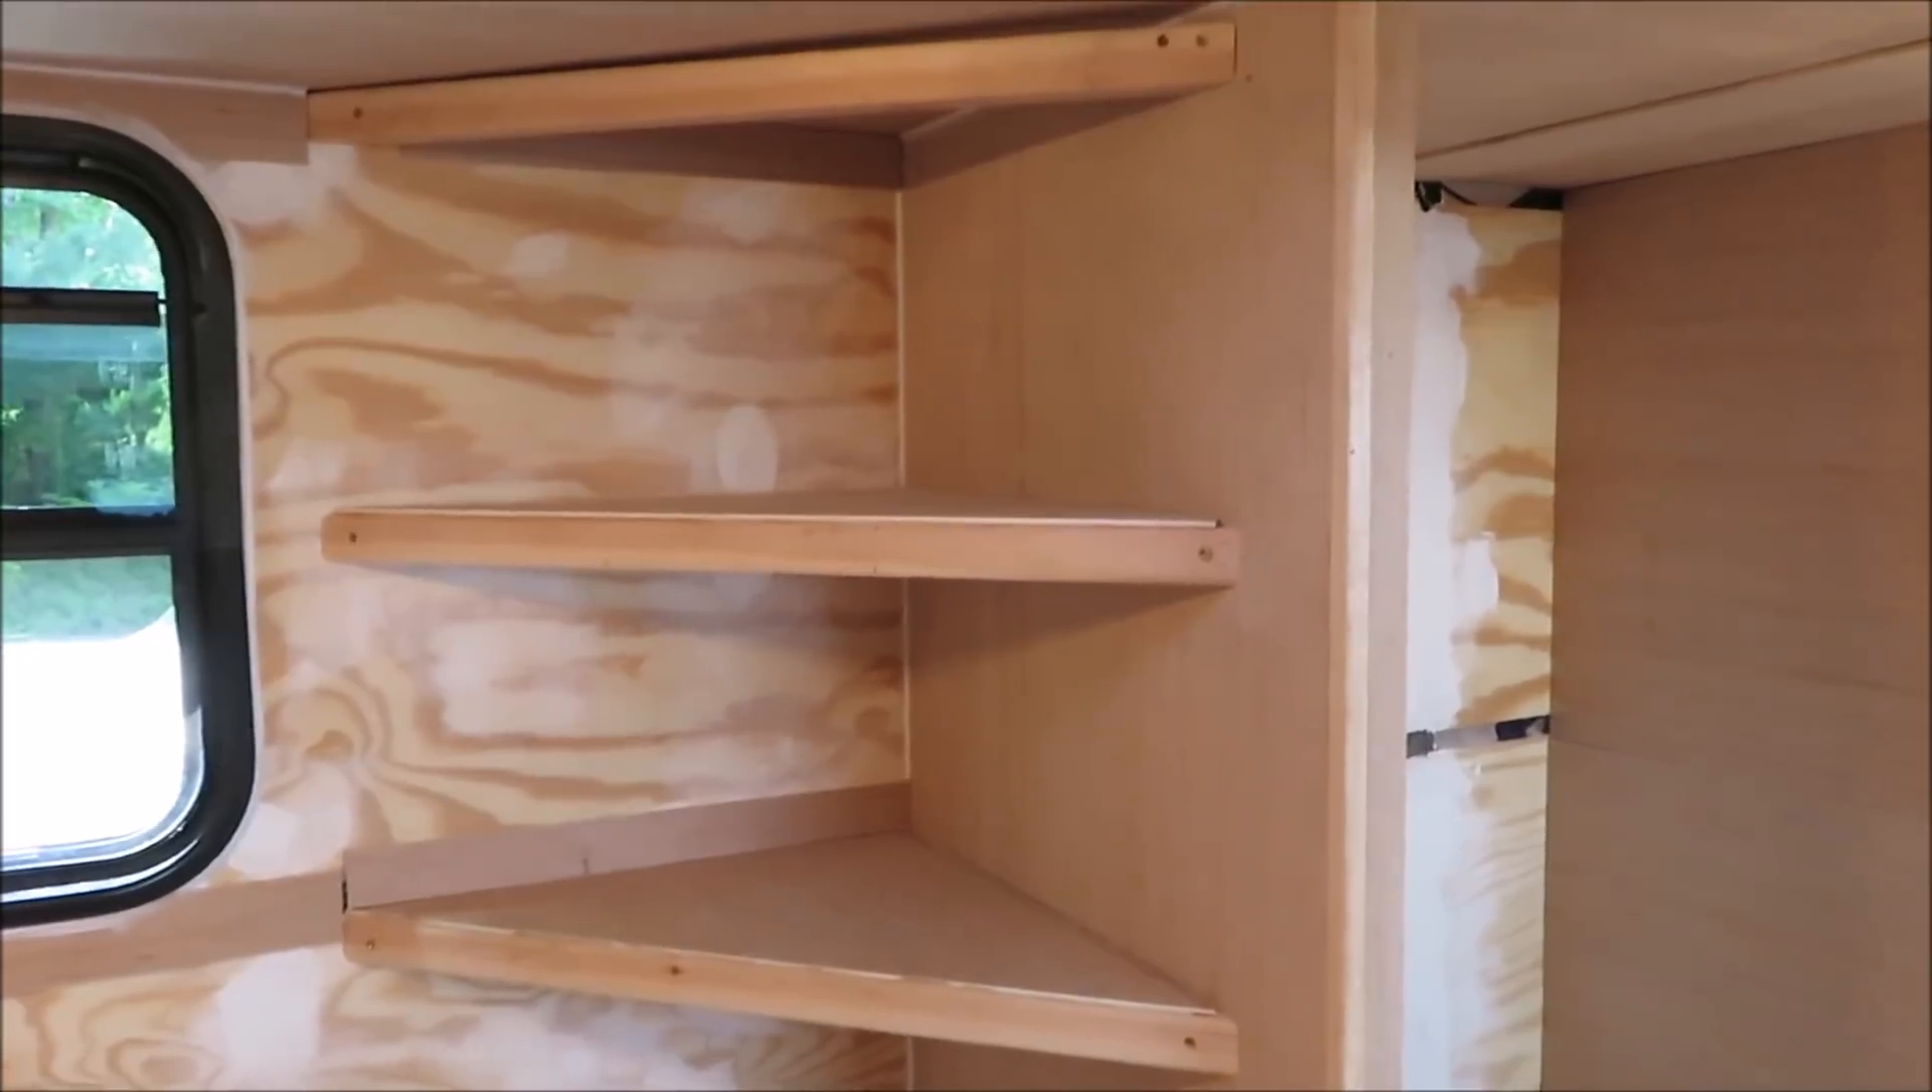Okay we got the two shelves in there in the front.